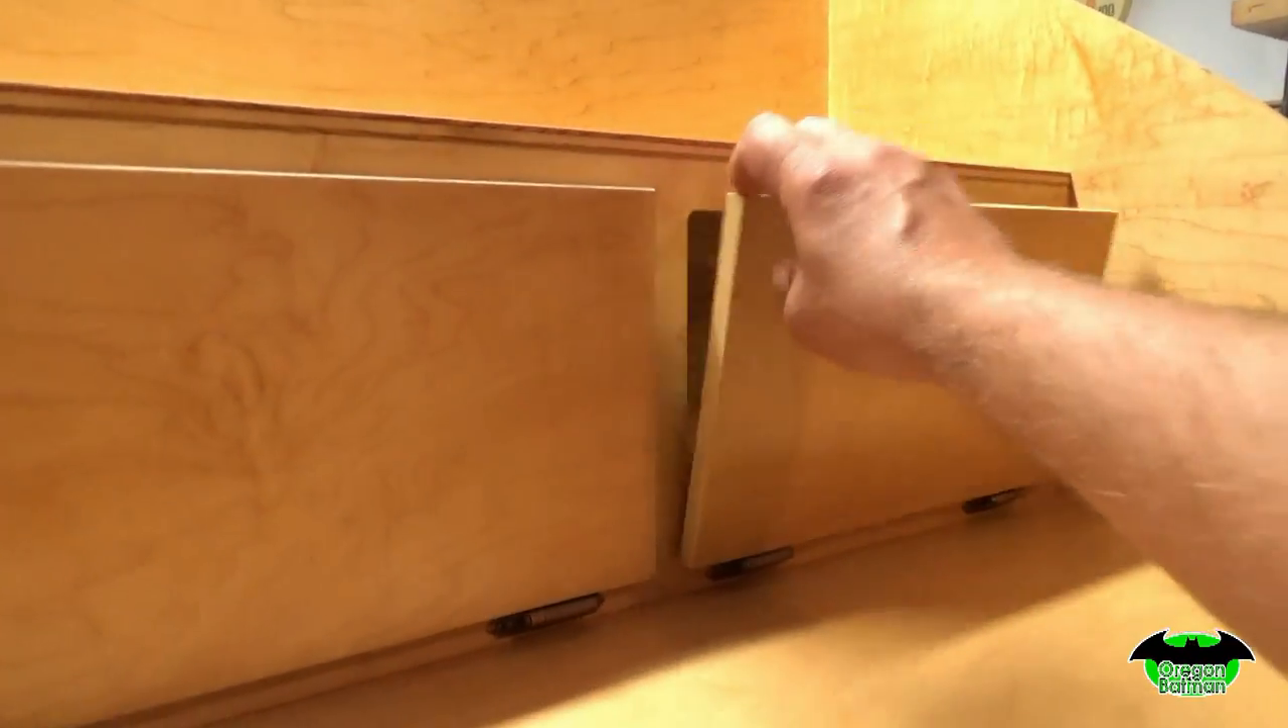Well, I'm happy to report that everything is varnished, and the cabinet doors are now back in place and work really well.